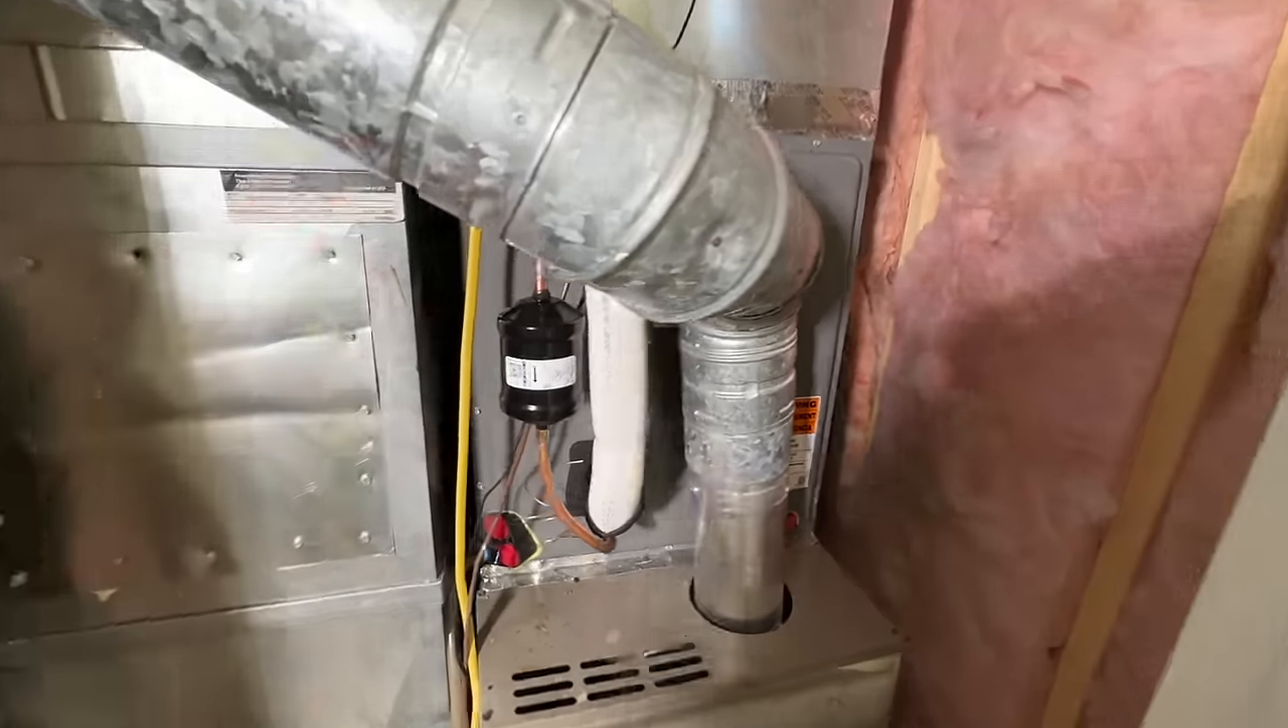We've got our exhaust put back on.